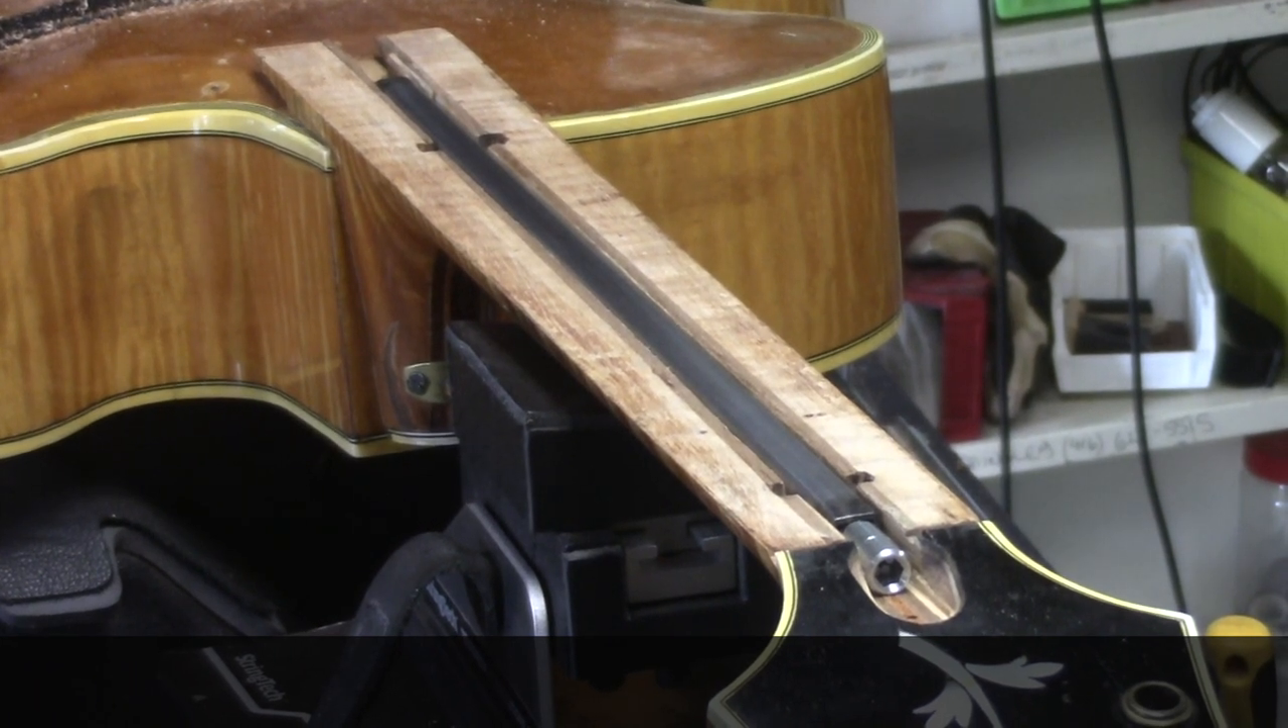Well our new truss rod, replacement truss rod is installed.